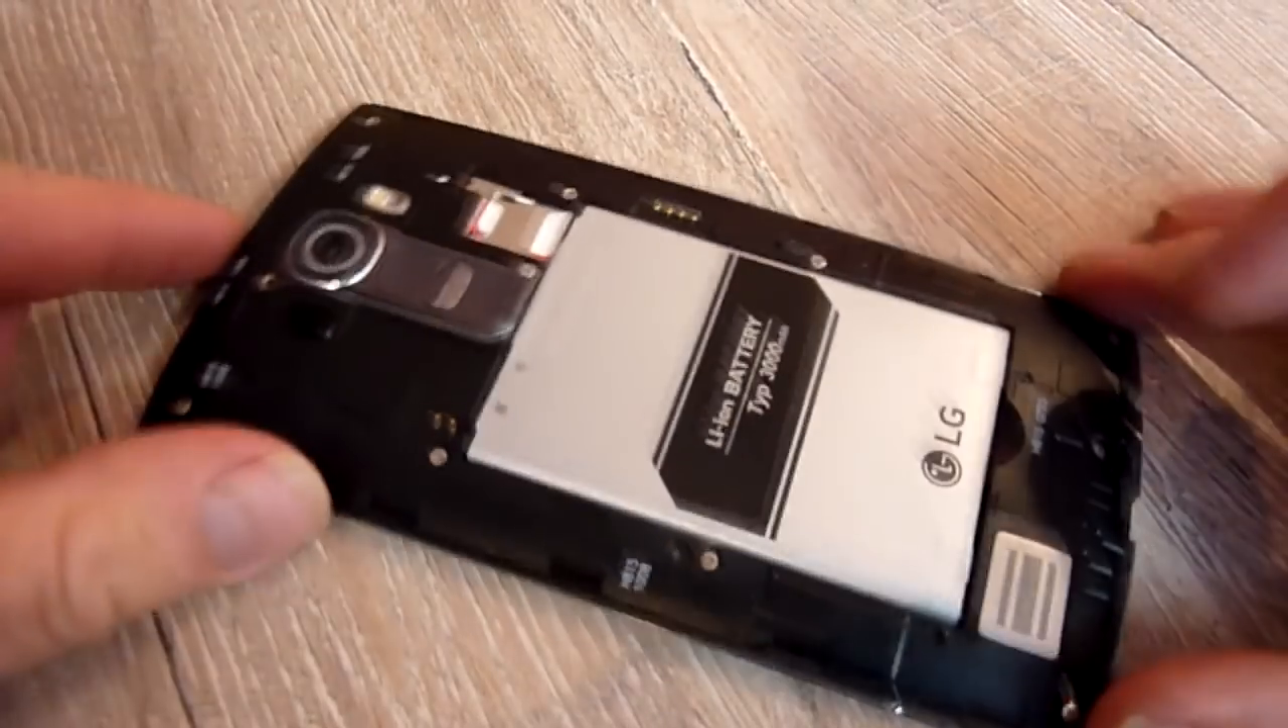I took the back off my phone.